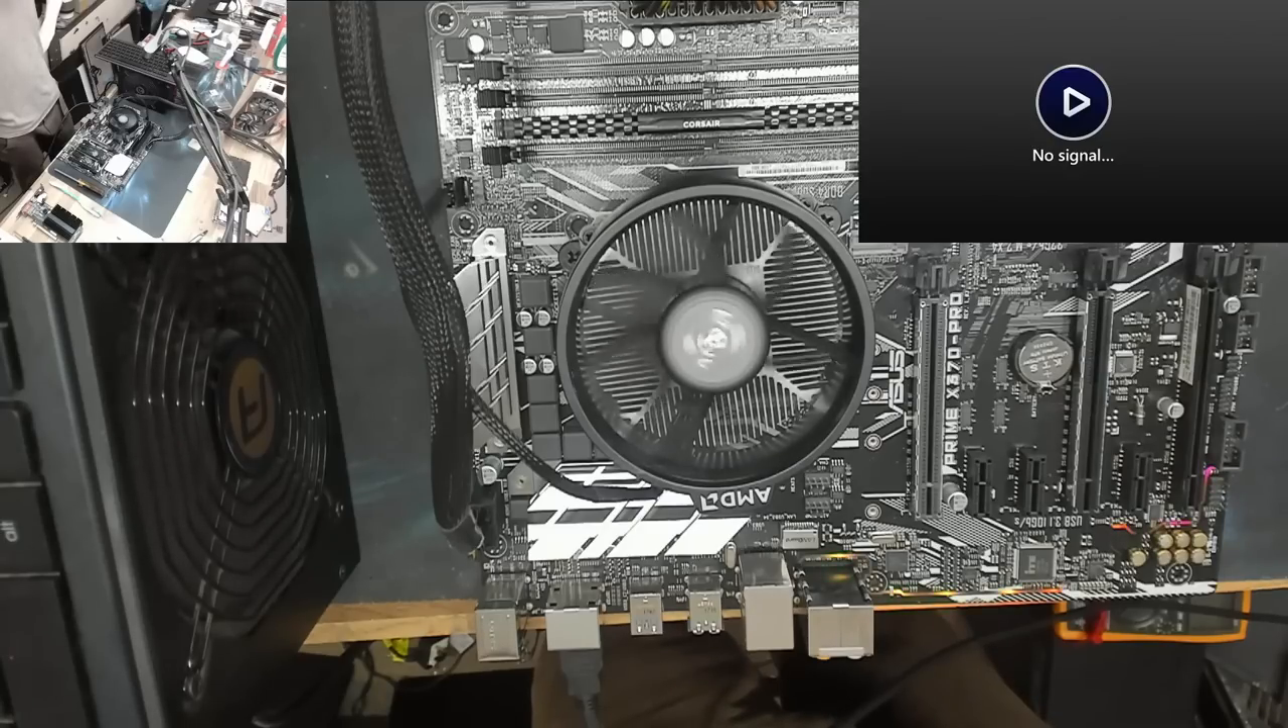Oh we've got no graphics card it needs the graphics card.